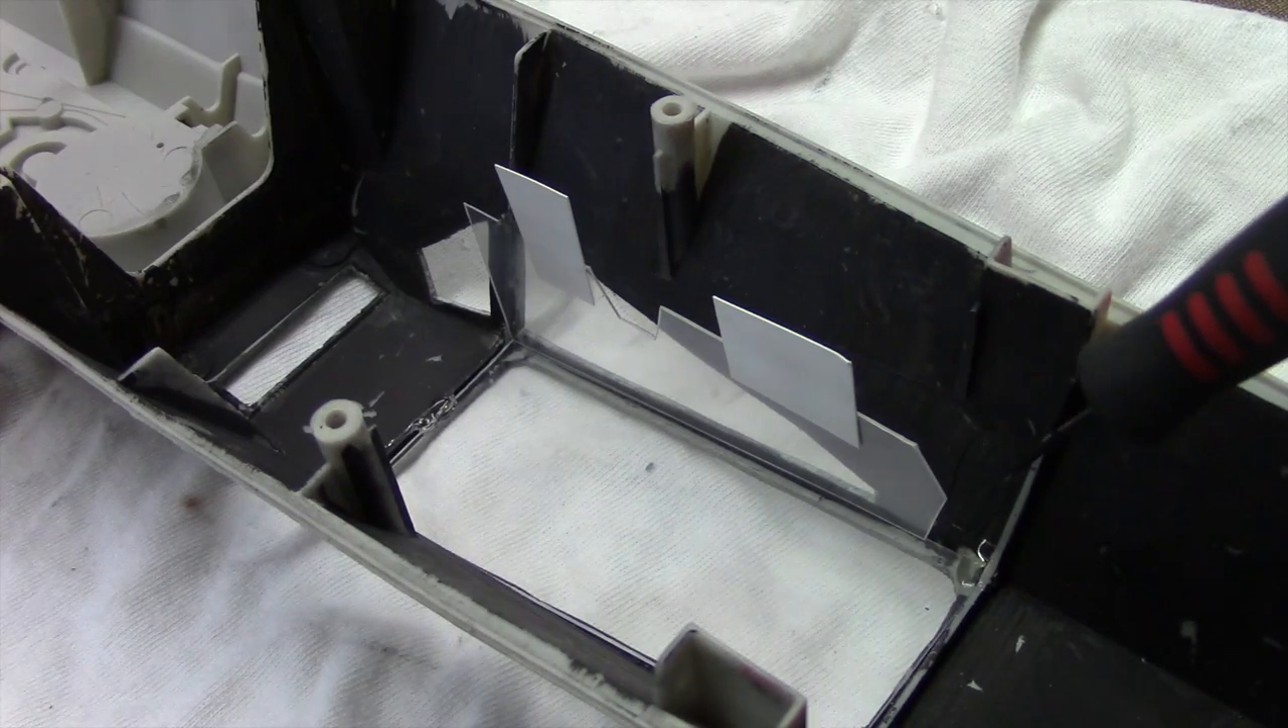And the first thing I did was I attached some panels here that are made of styrene plastic so that we can utilize our two -step glue for these sections here.